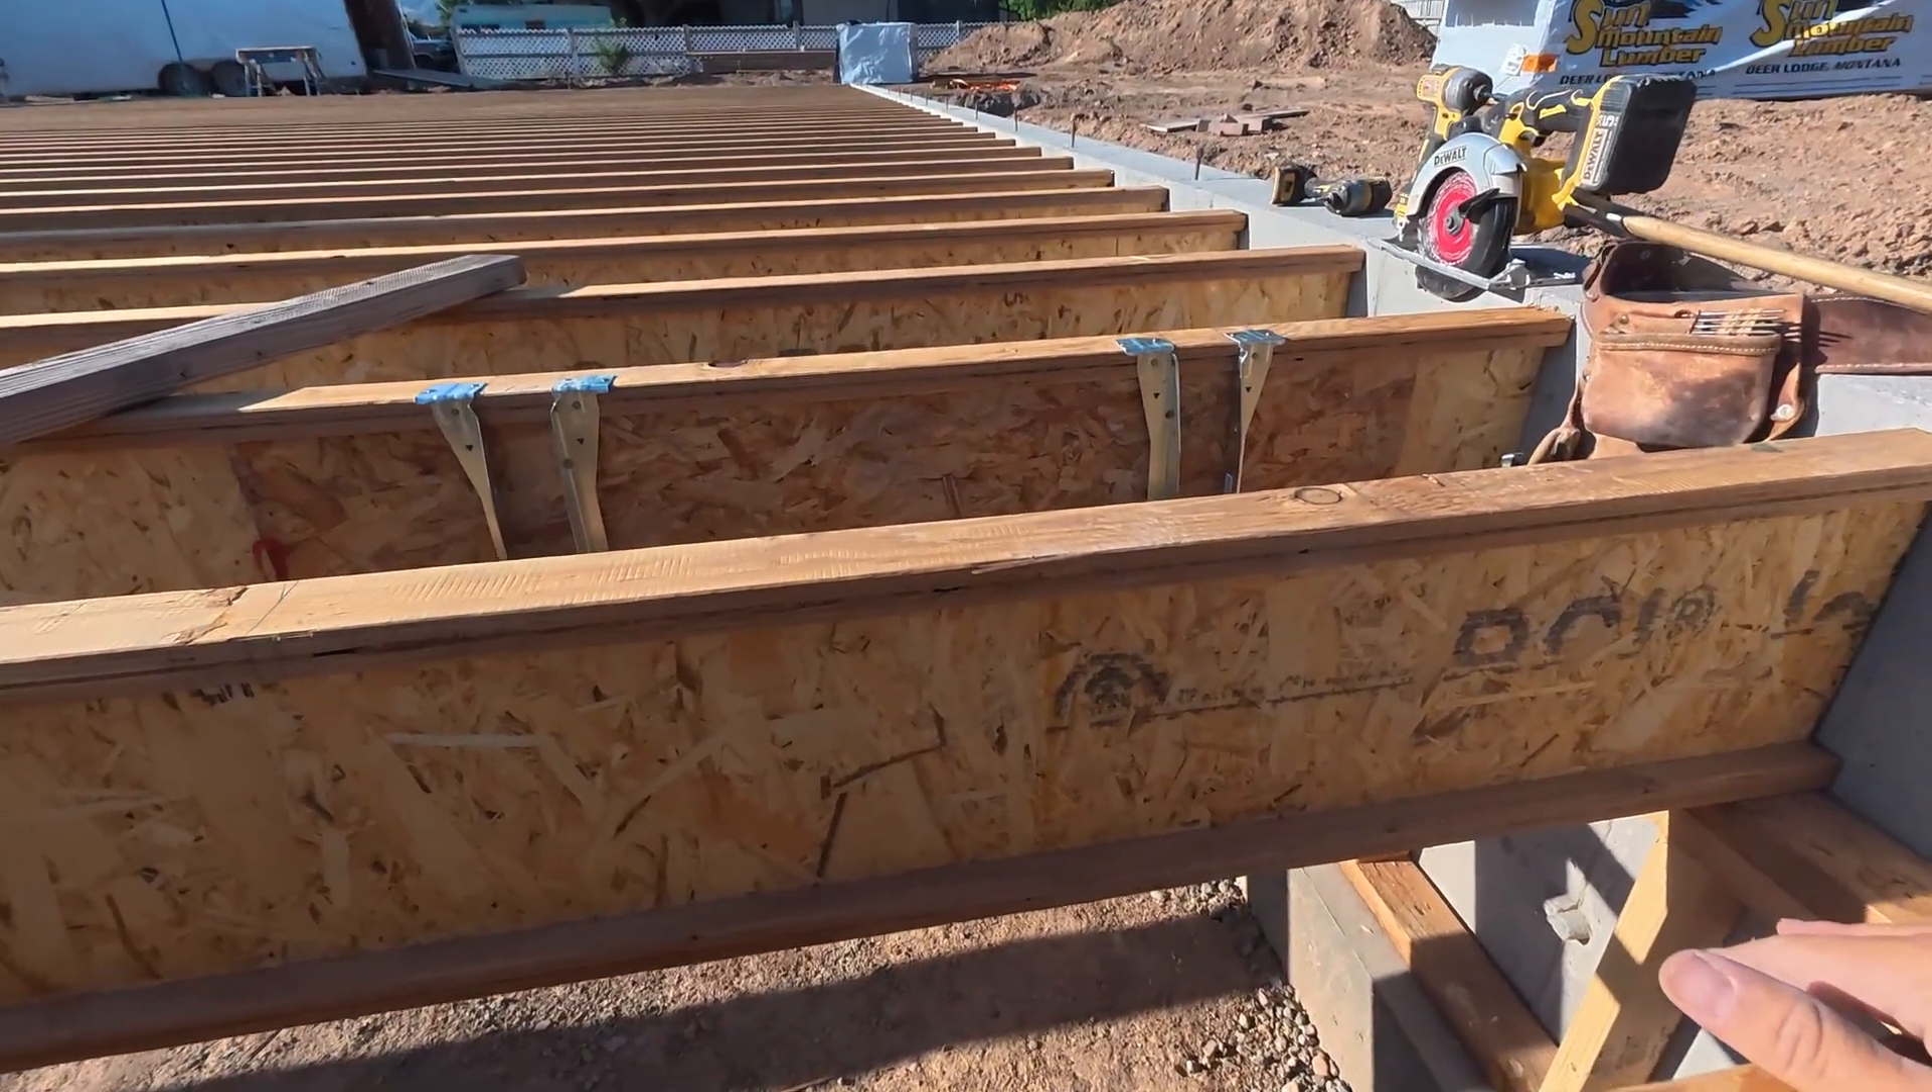Okay, now we've got these hanger joists put in.